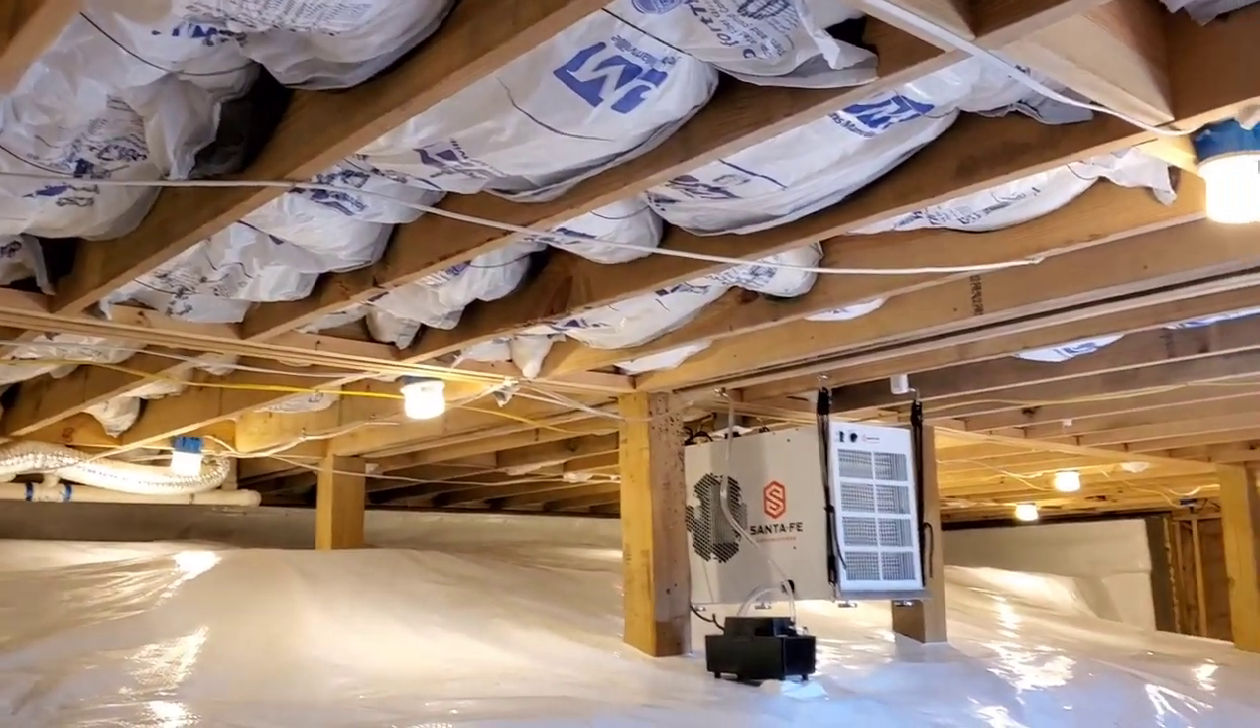And now look, guys, we have installed our R19 polyencapsulated floor insulation just like we've been installing underneath crawl spaces since 2008.